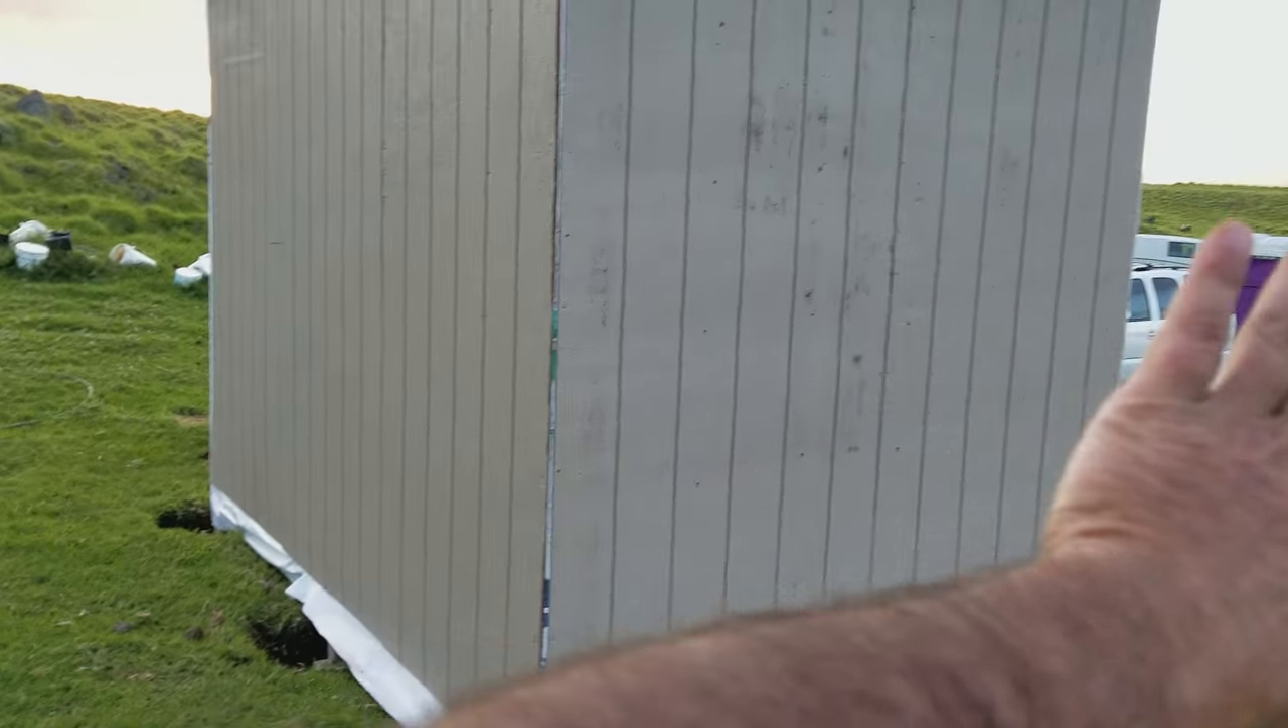Wrapped the tyvek all the way around so you guys can see we have the leftover that i need to trim.